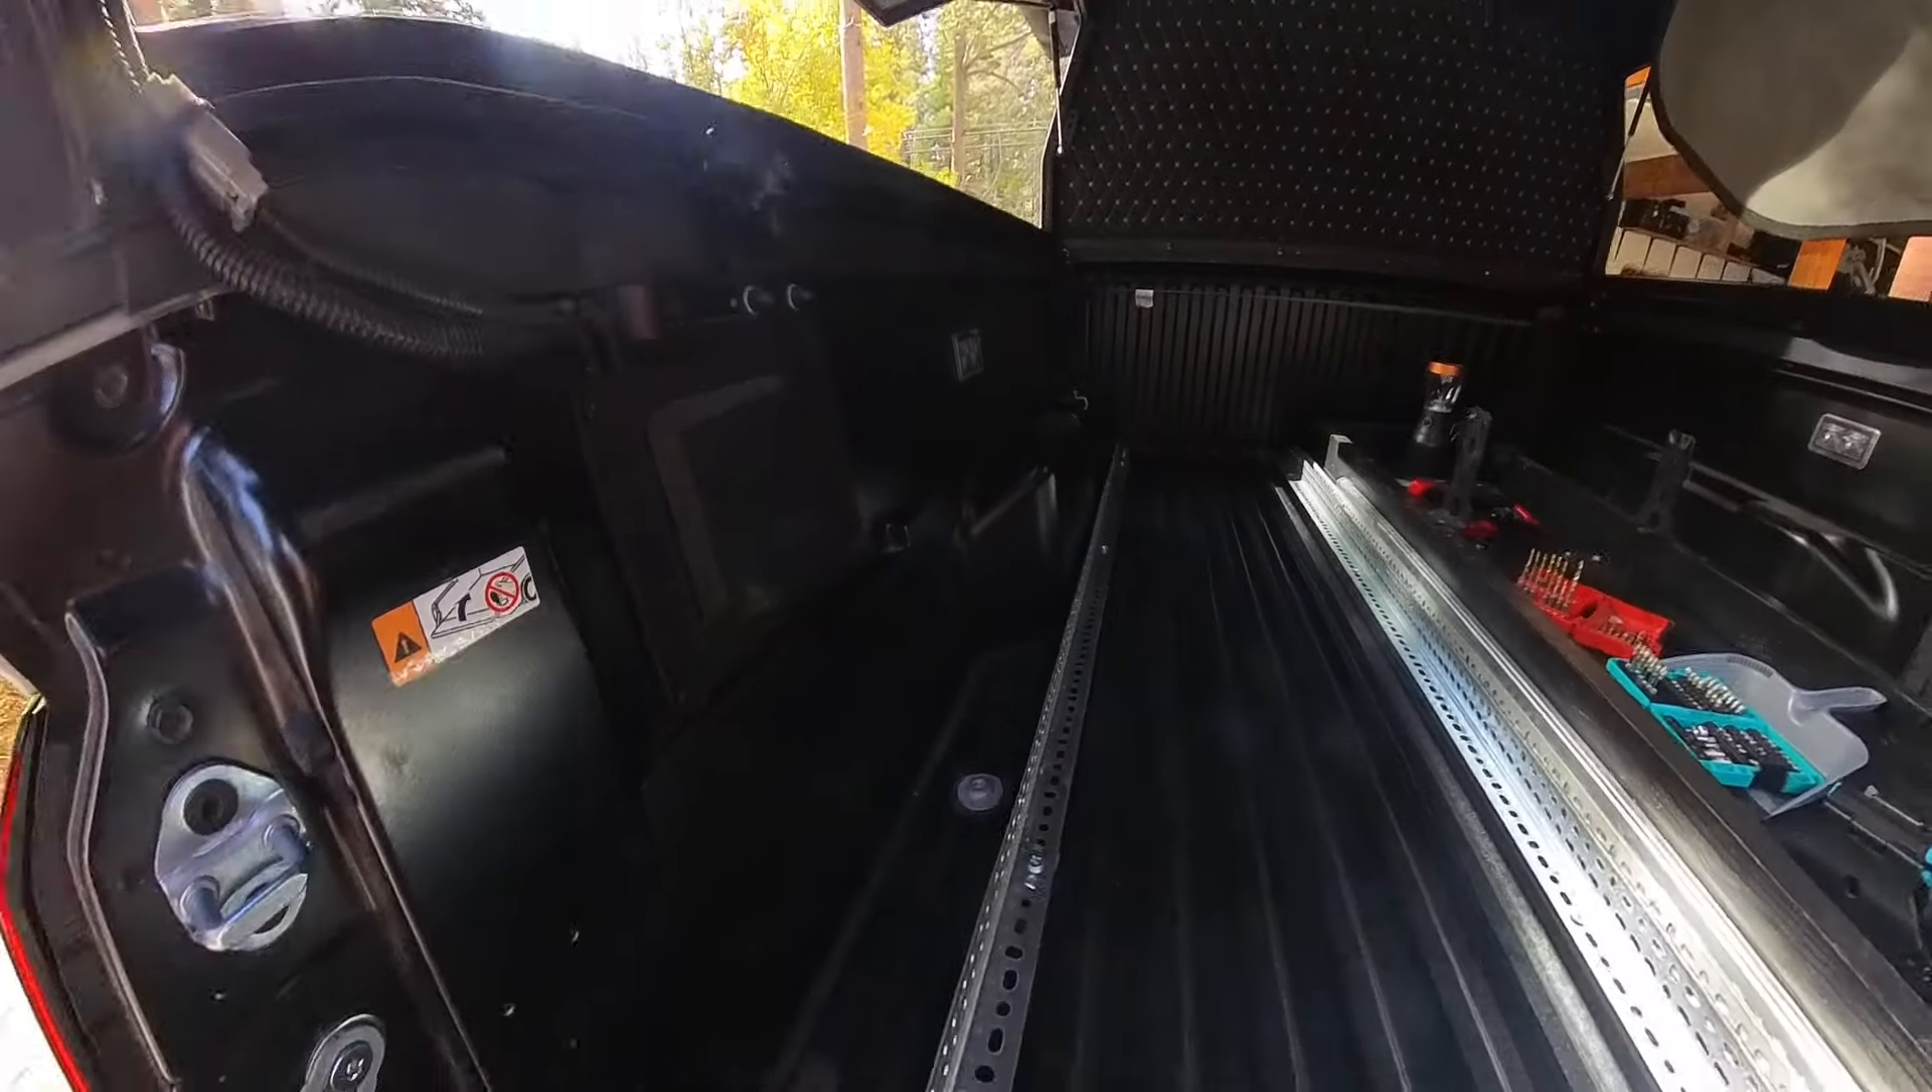All right, so, as you can see, both of the tracks are in, and all that really is left is to install the heavy -duty slides, so that's kind of the next plan.